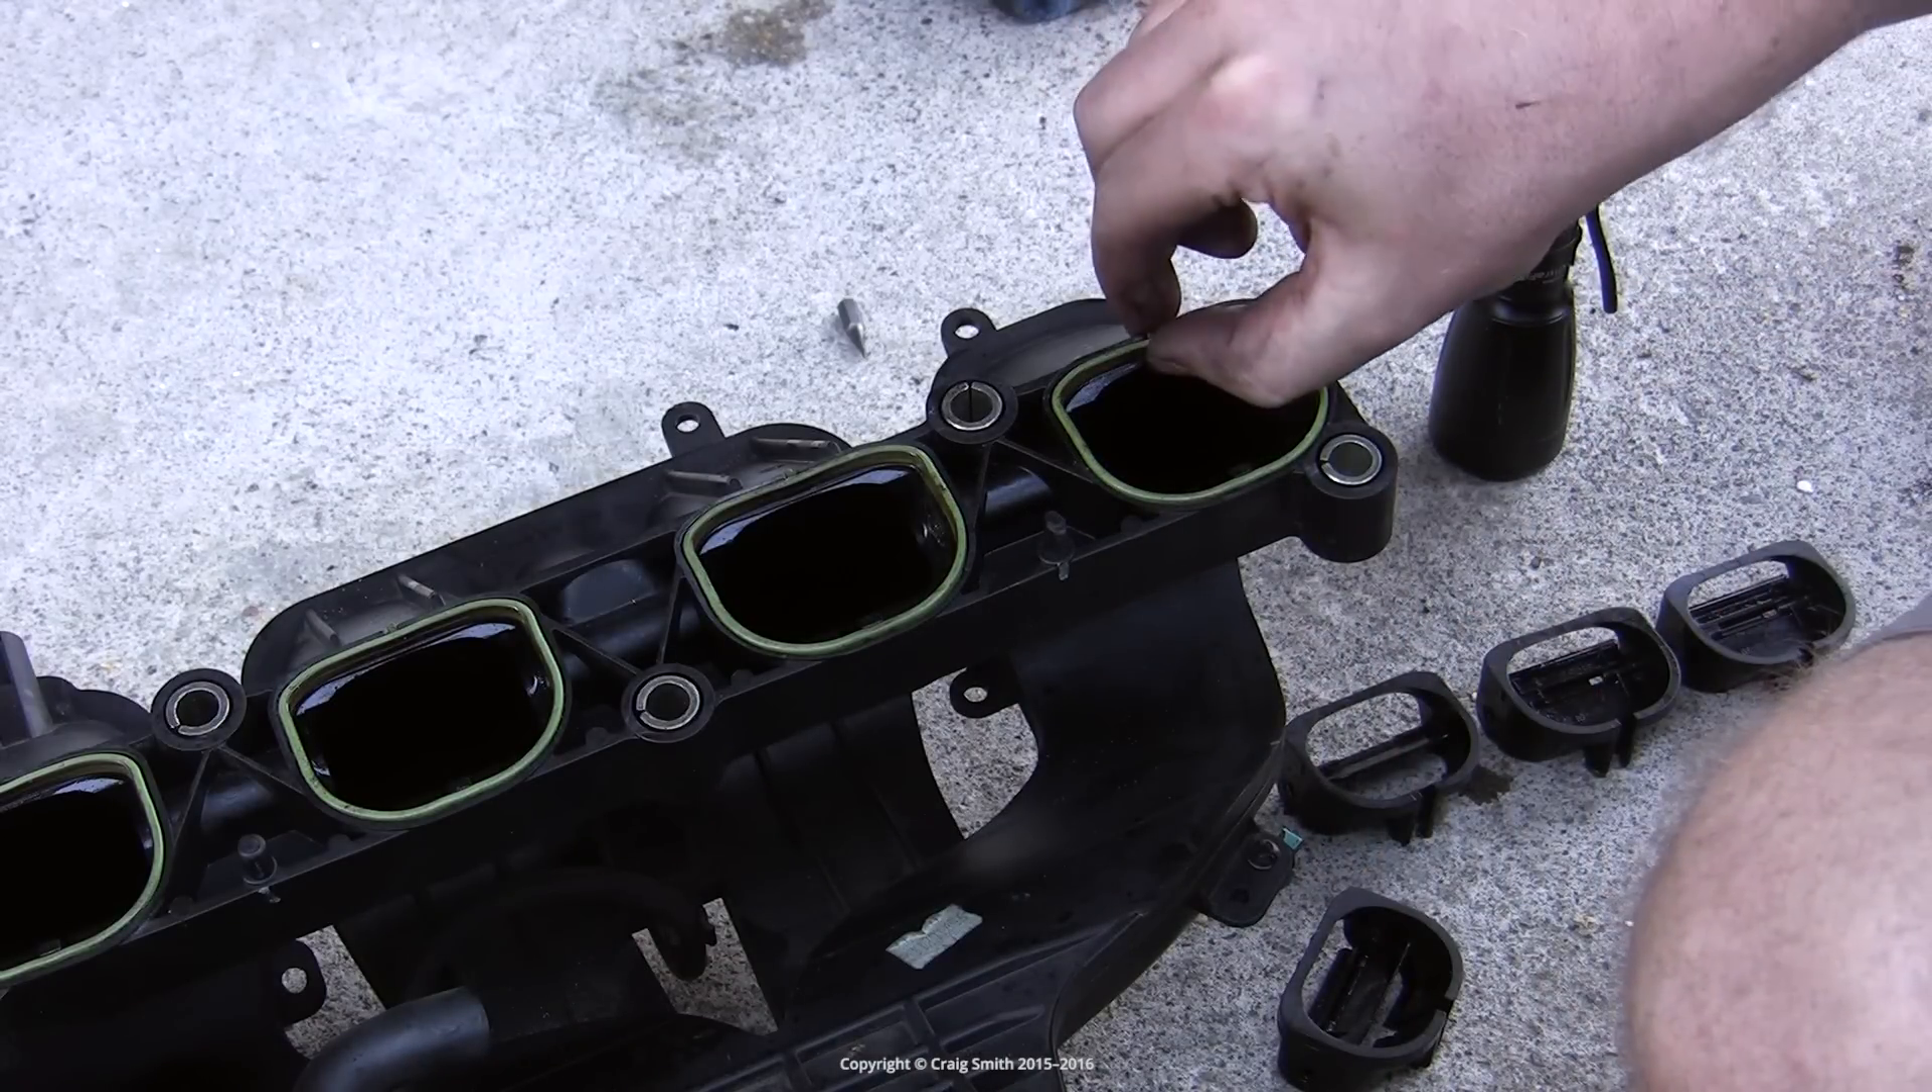And then the plastic flap assemblies are free and they will just come out as you see here.